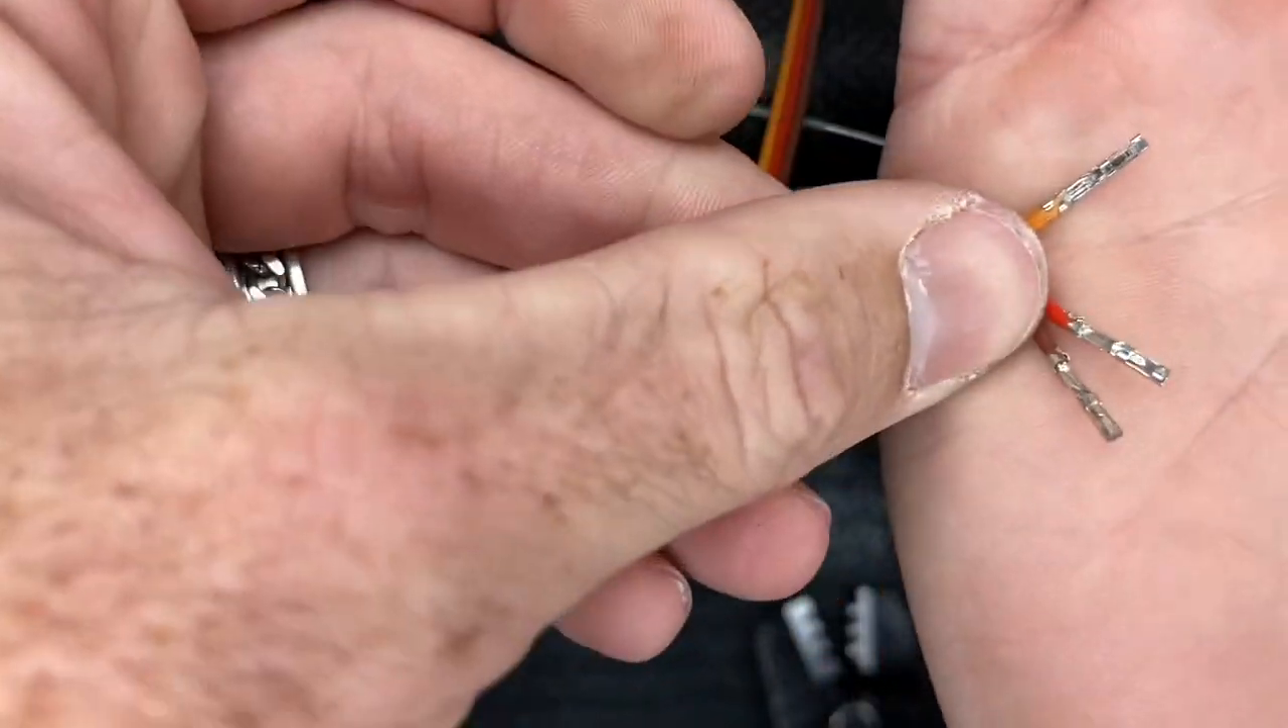So now we have all three of our servo ends crimped down.